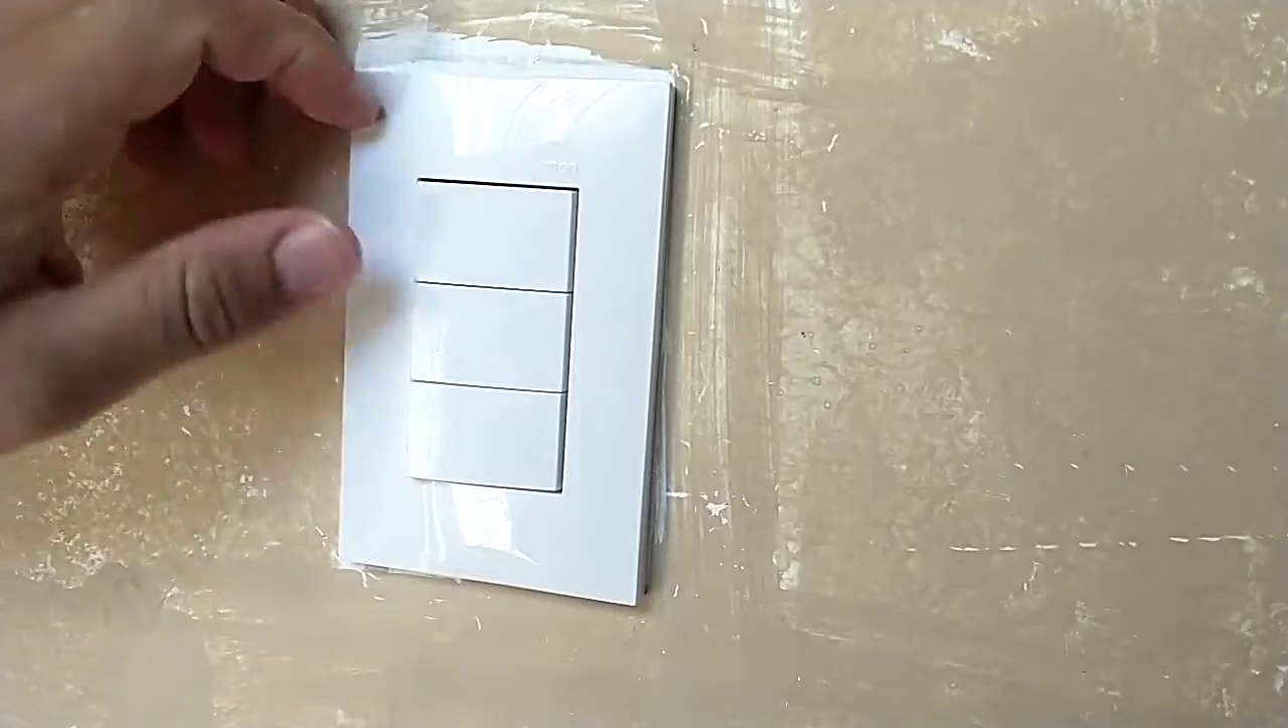La tapa solo se pone empujándola y quedó listo.